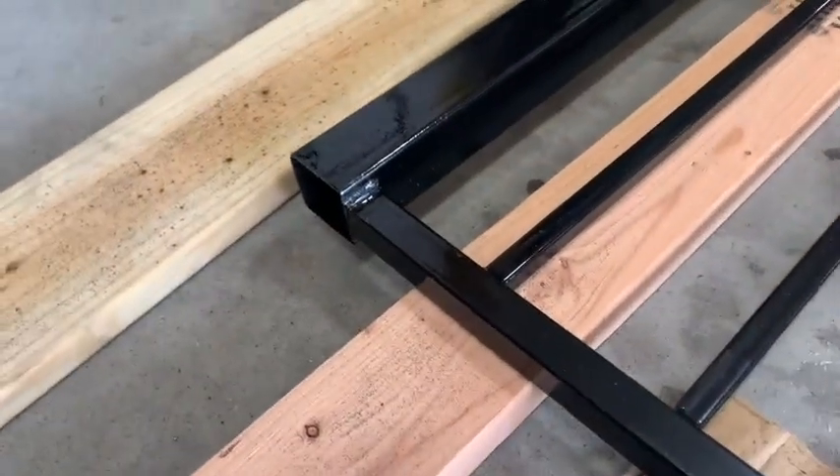So uh on the one end so this is the front of the gate you can see we welded the corners on there.